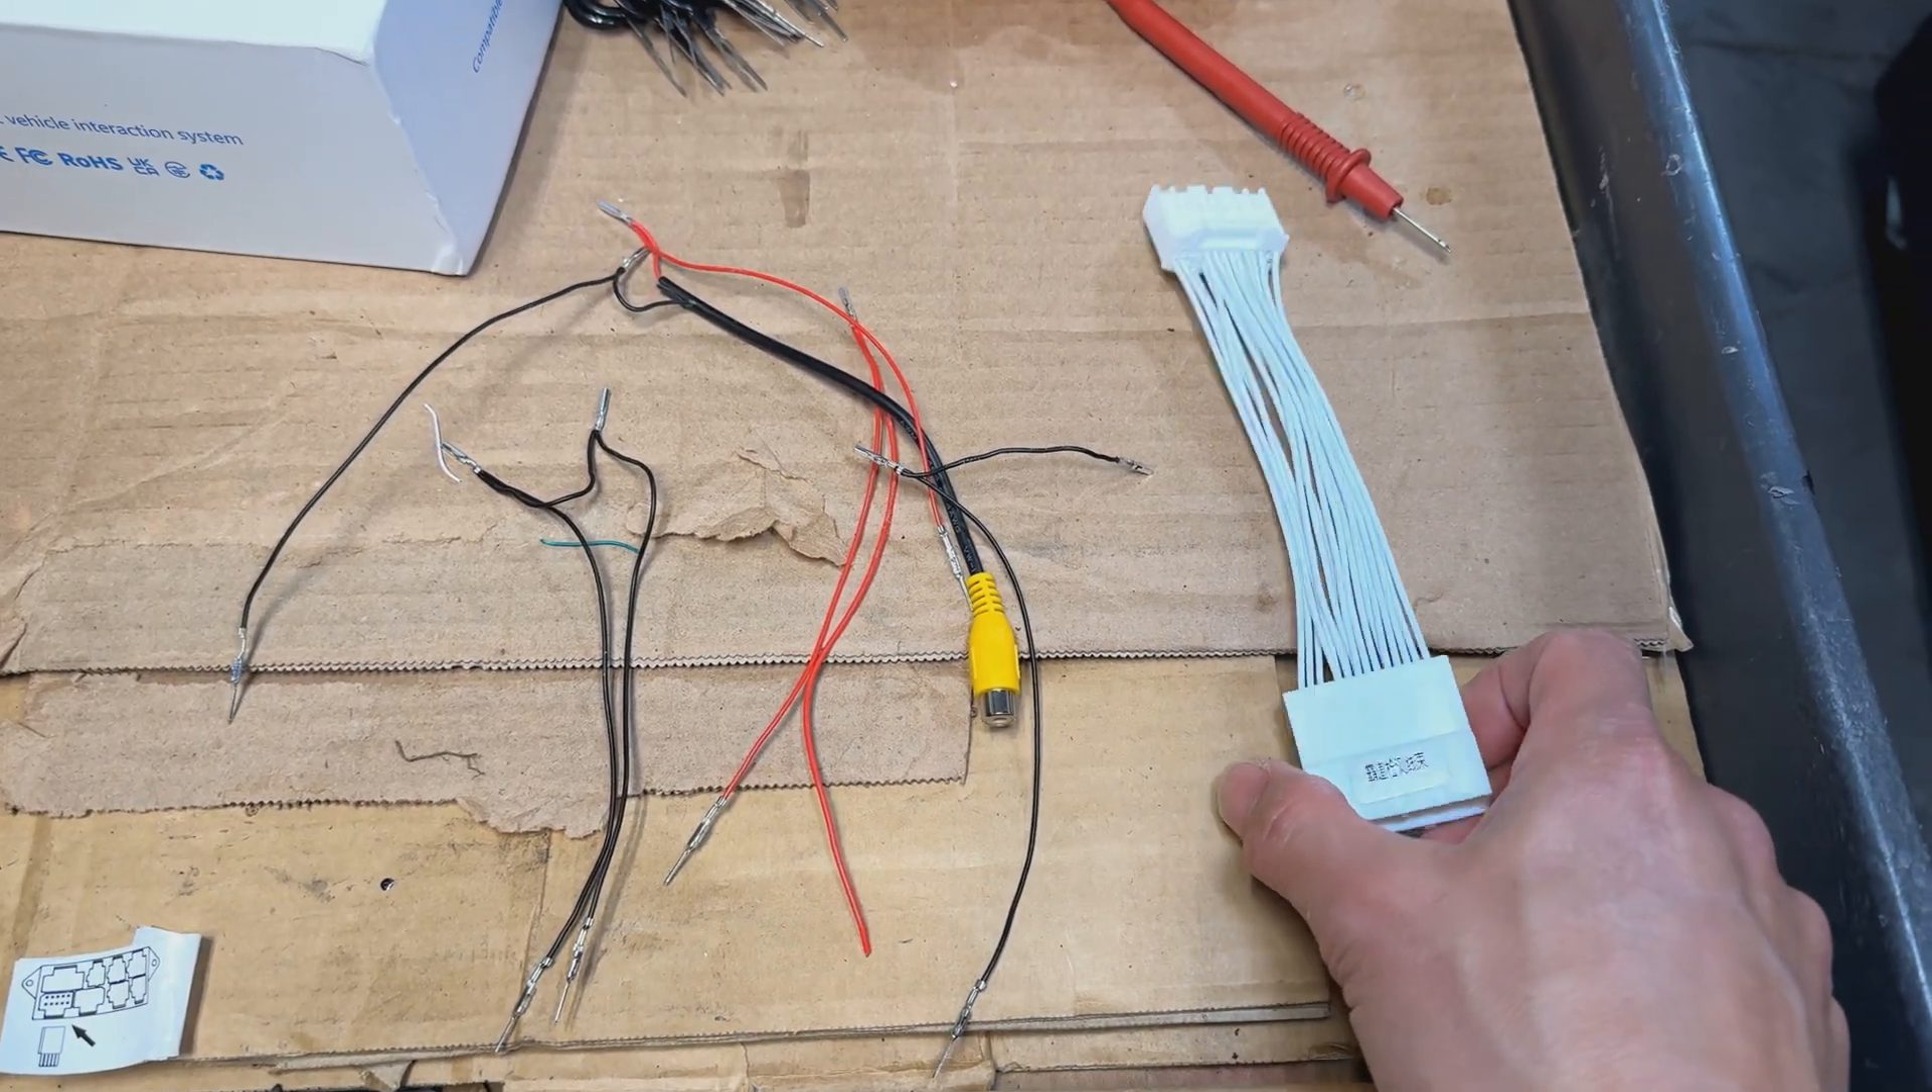Pretty much pulled out all the wires for that auxiliary video and audio input stuff.